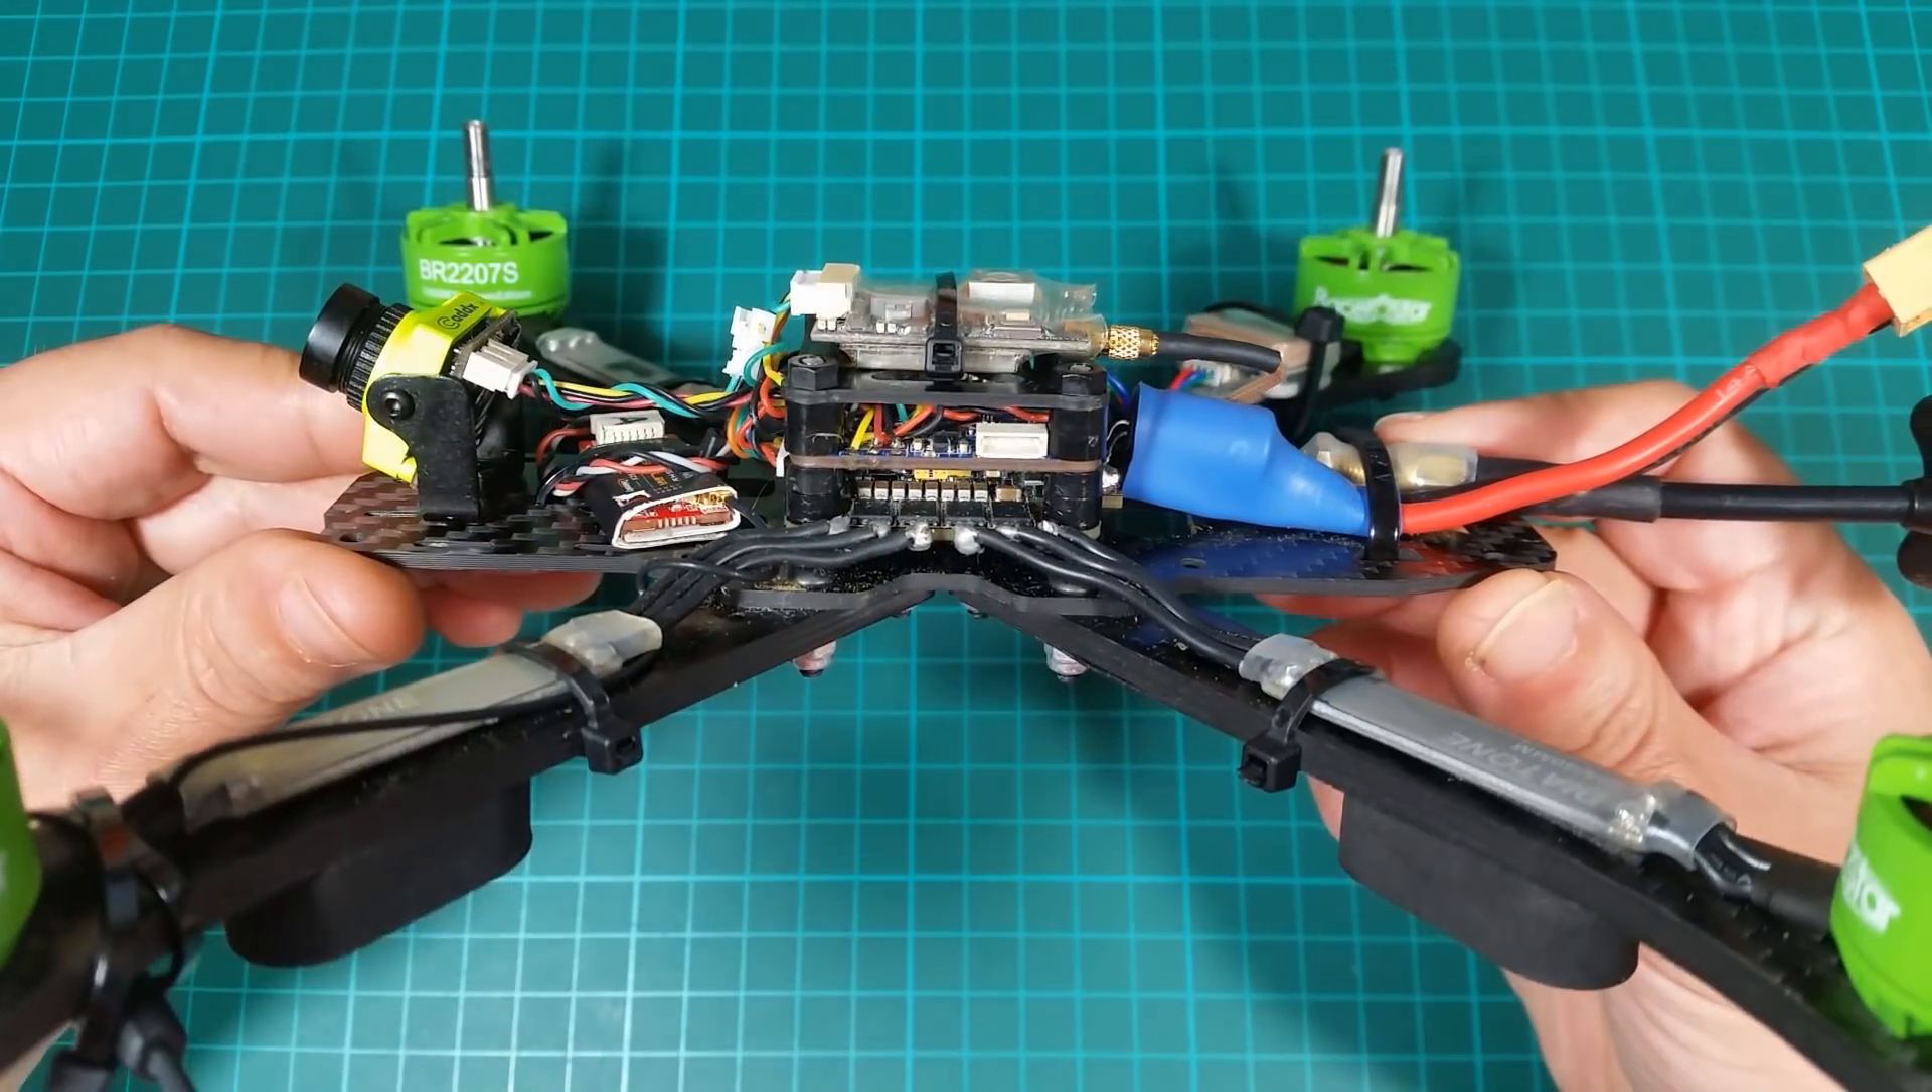Il nostro quad è pronto e manca solo il top plate.